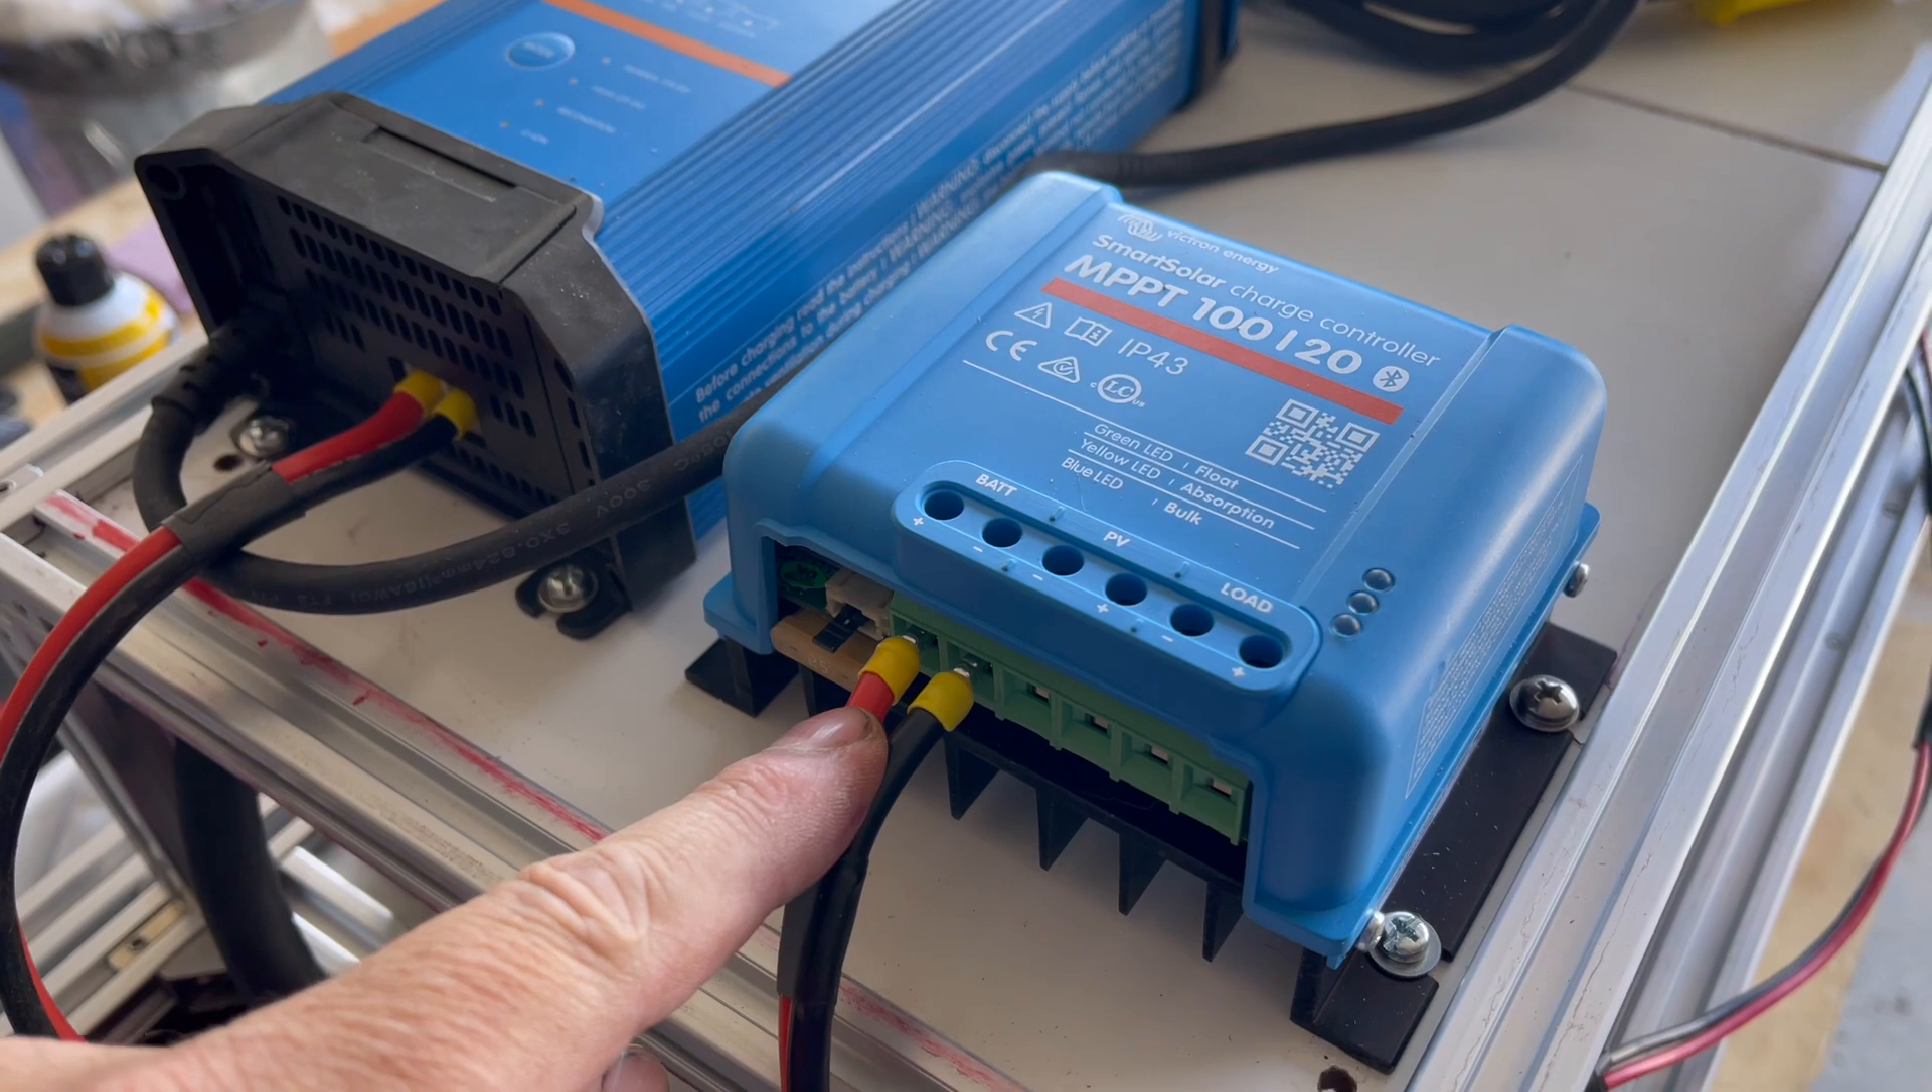So we got the battery side connected, positive and negative.